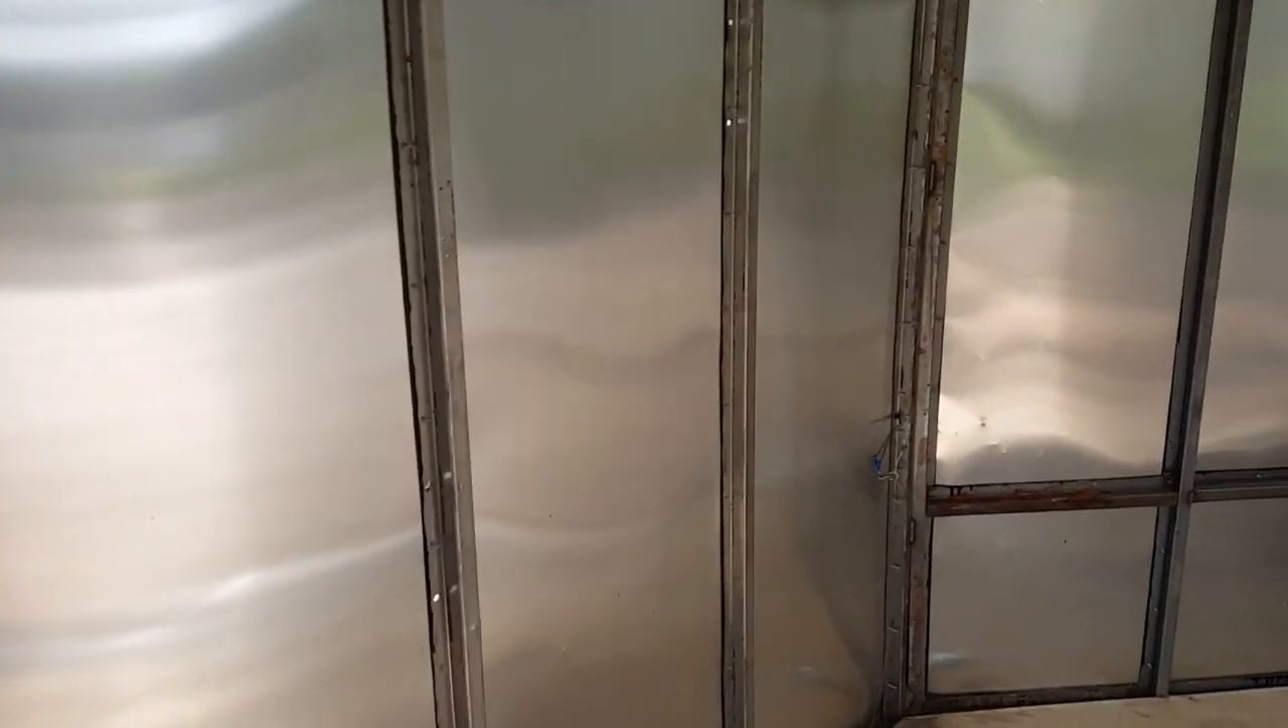I've got all the paneling wood plywood paneling off of the sides.